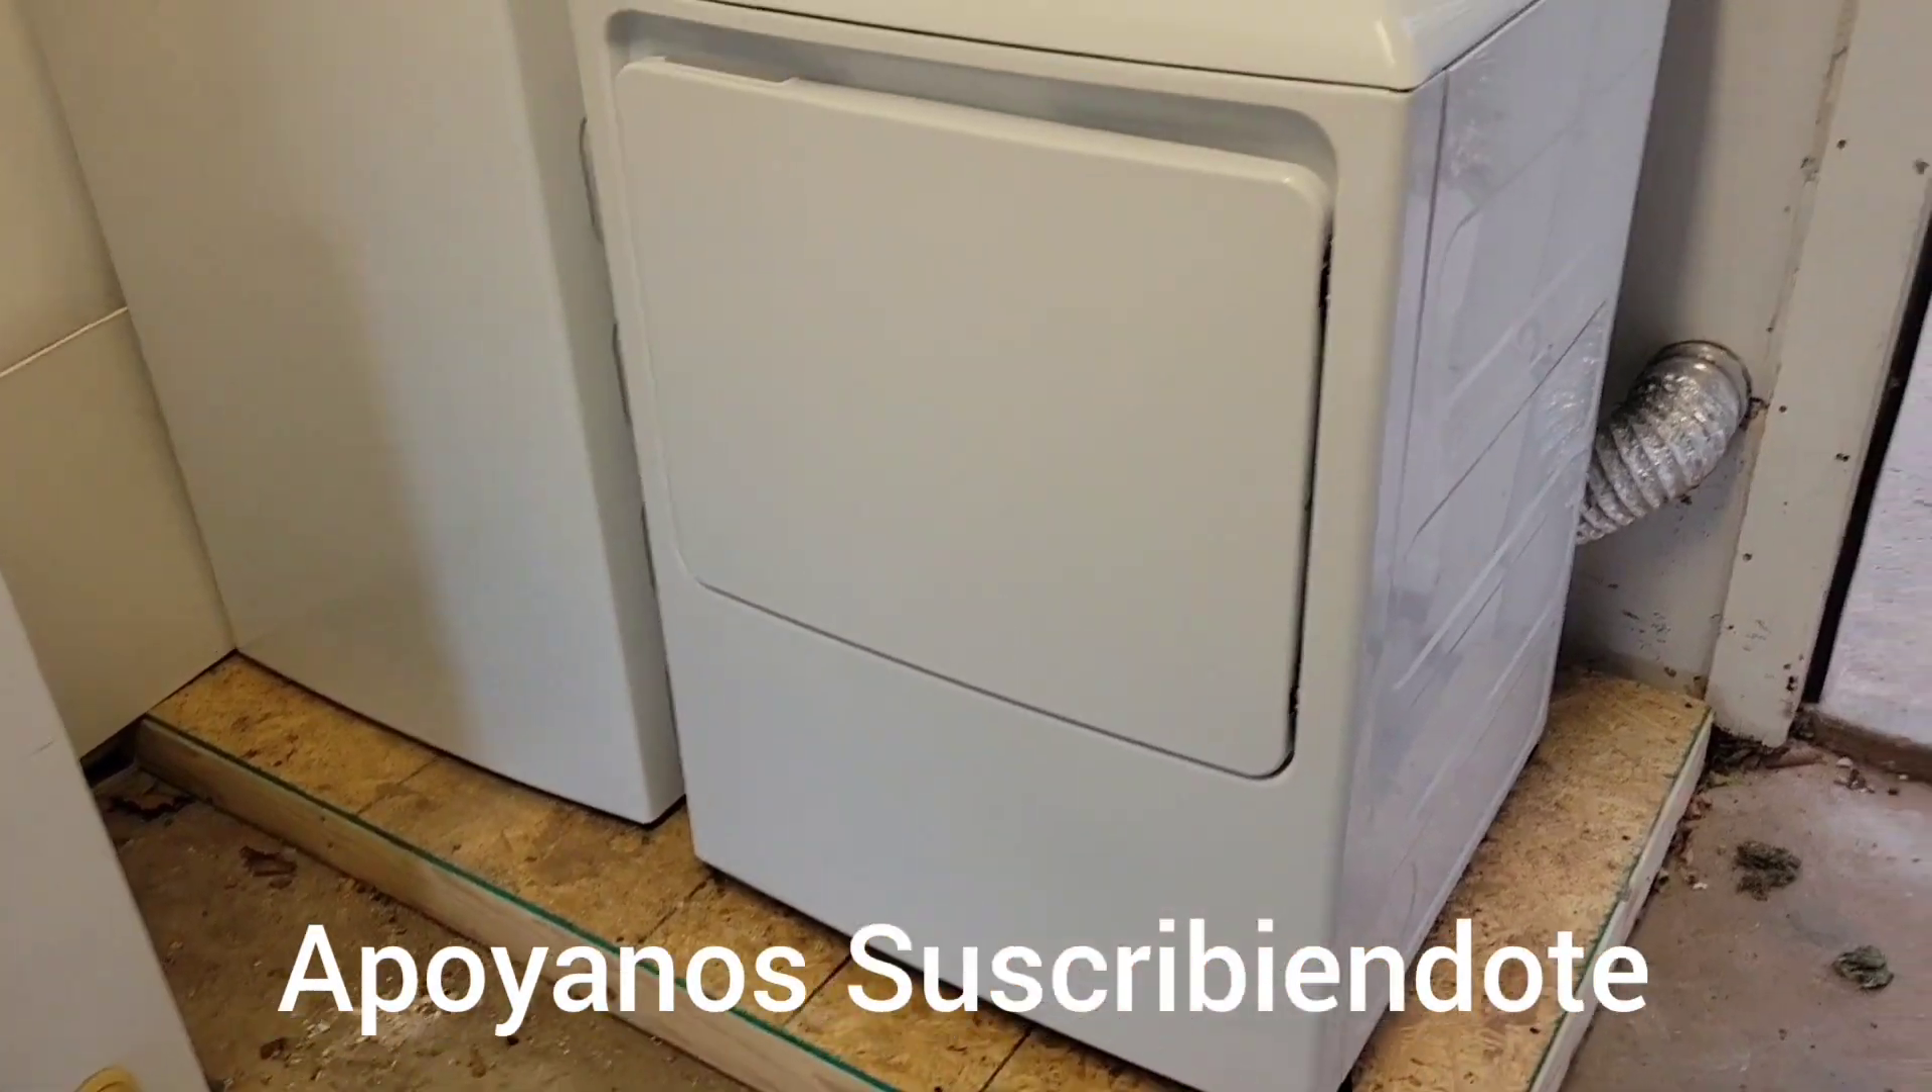Aquí está el trabajo ya concluido maquinas en su lugar.